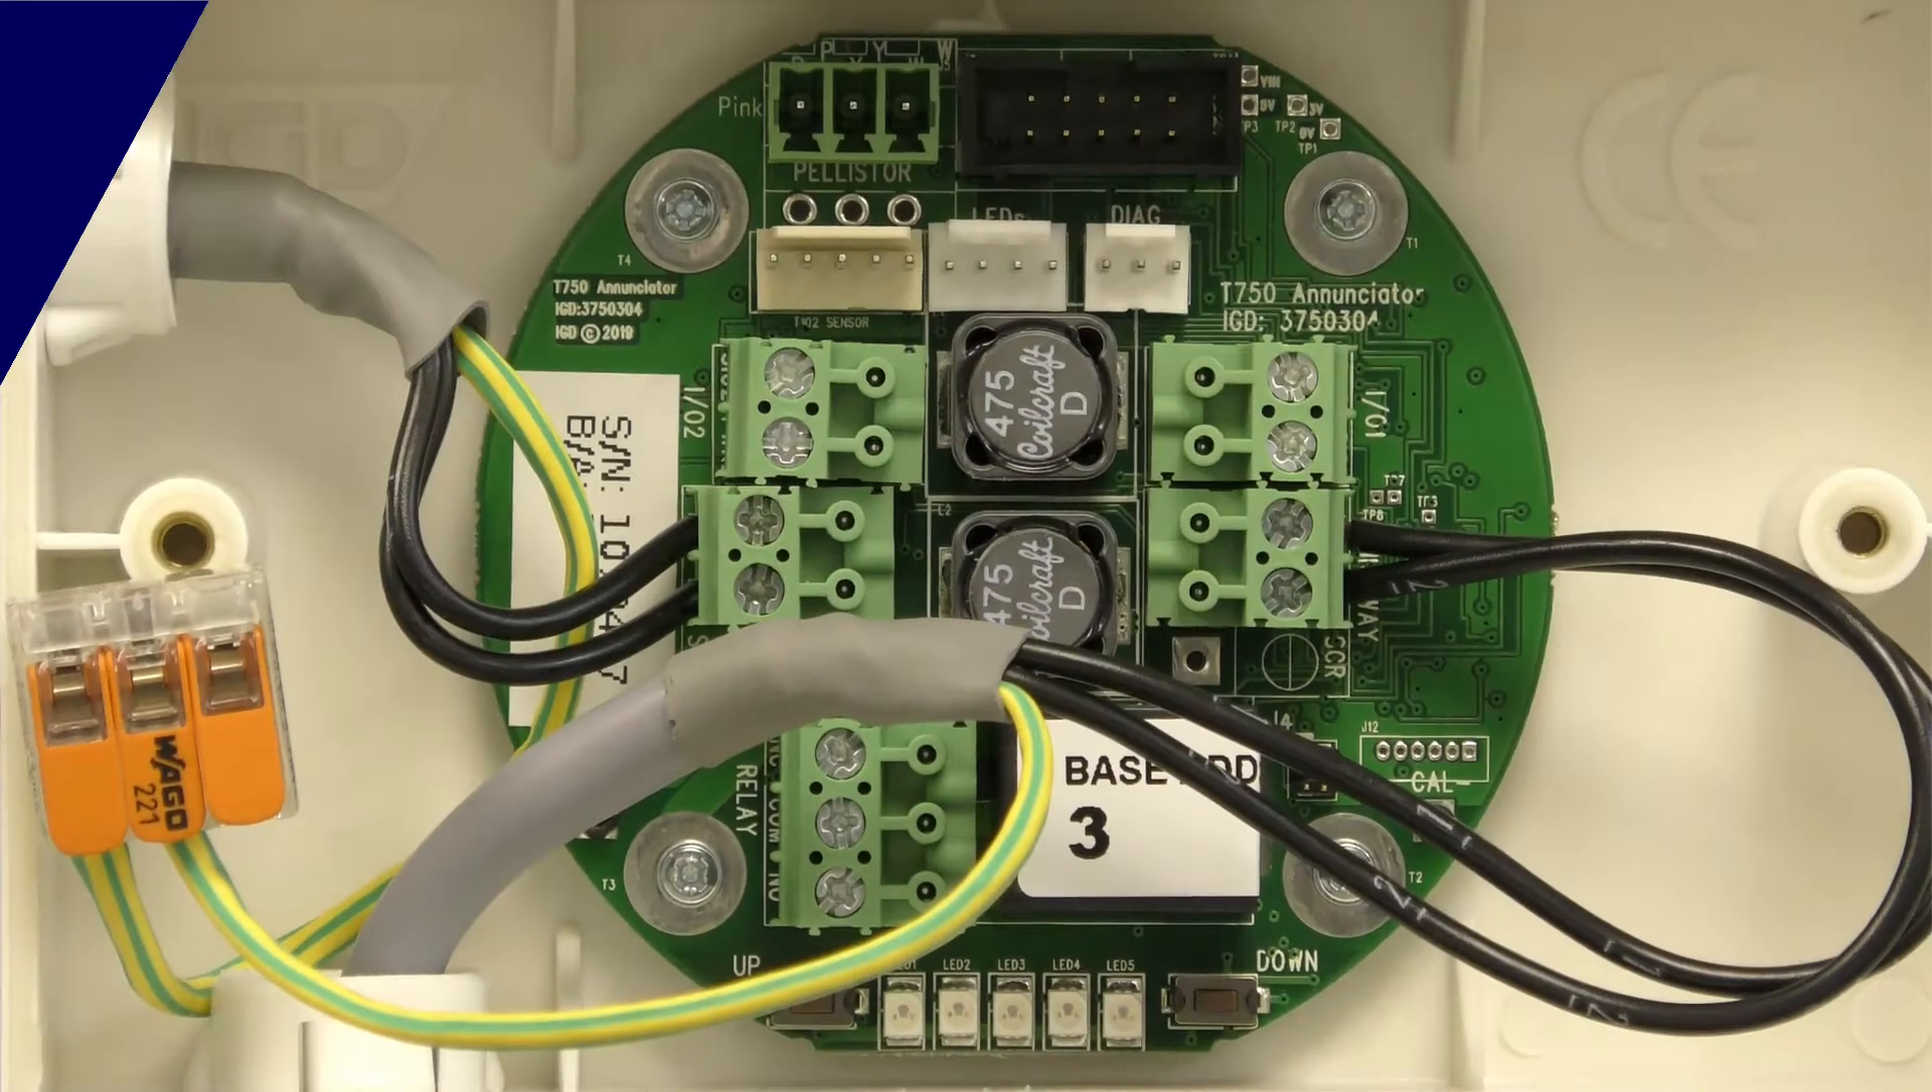Okay, so here we are with the lid off.